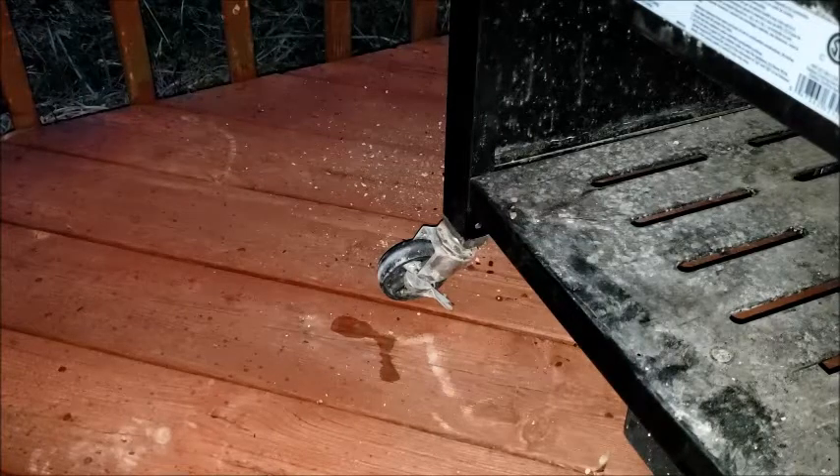And that's a good picture of the wheel not in the right position.